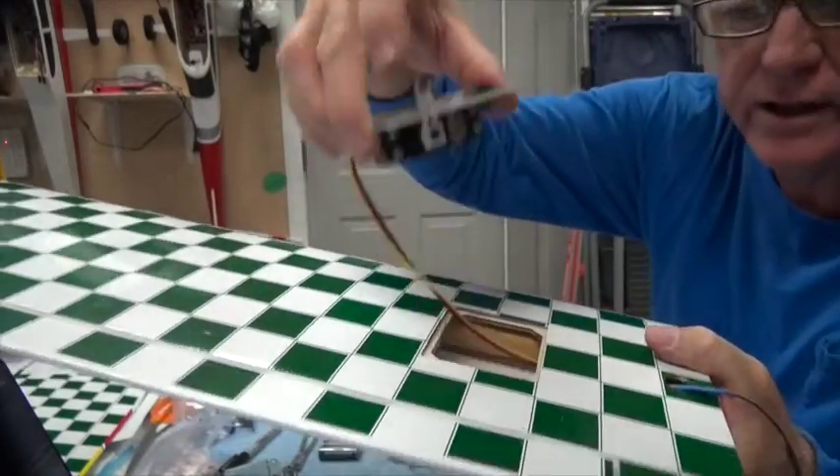This is the right aileron servo, and I haven't screwed it in yet.